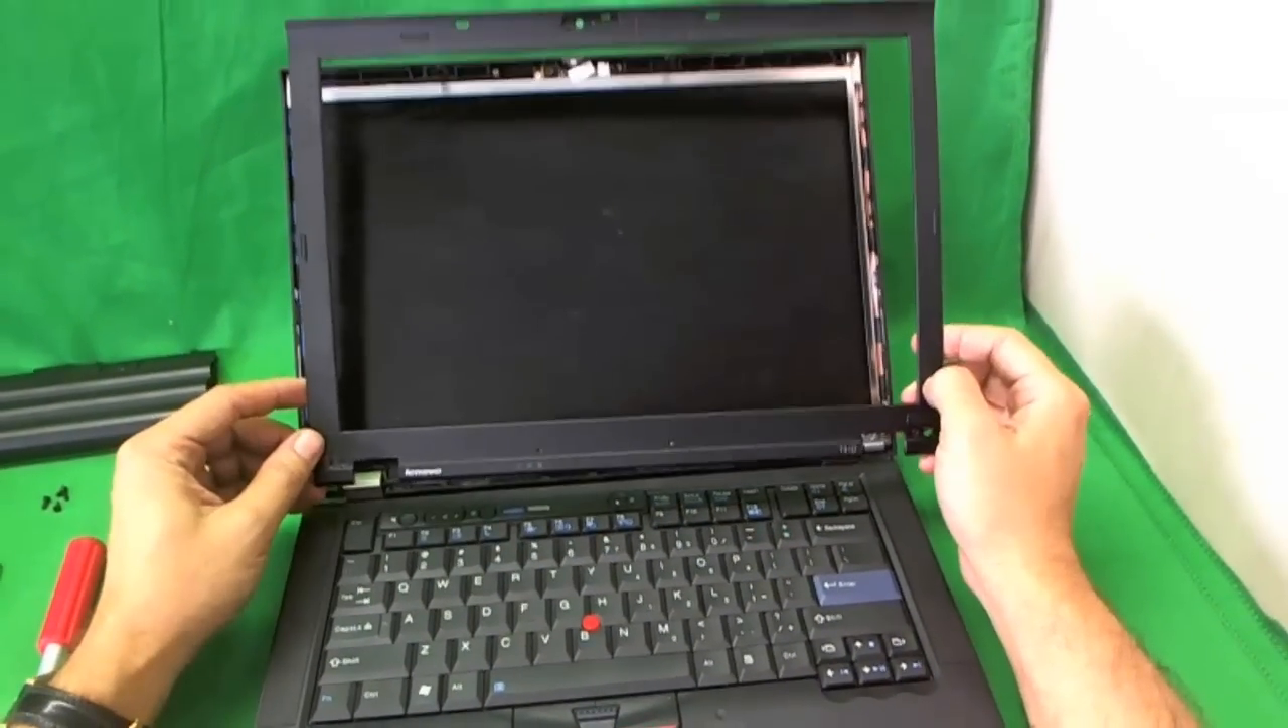Now the screen bezel is removed.